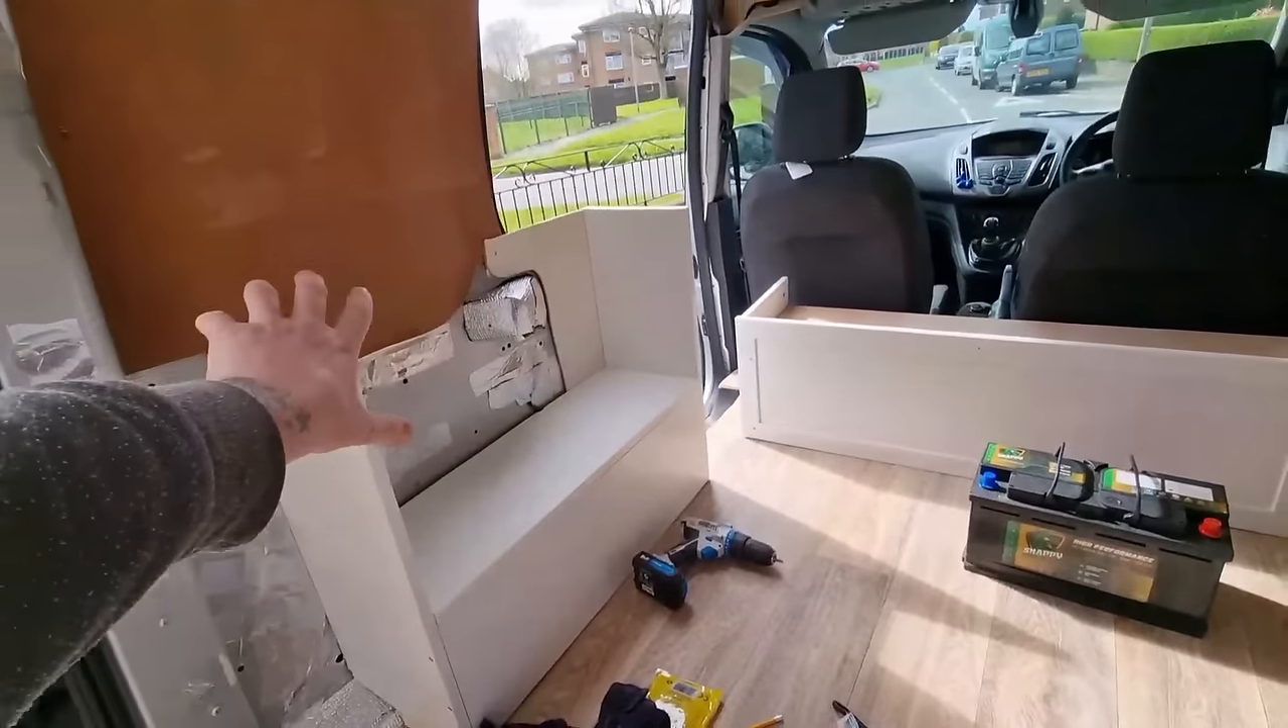As you can see, we've started to build the side unit and we've got that back piece just there.